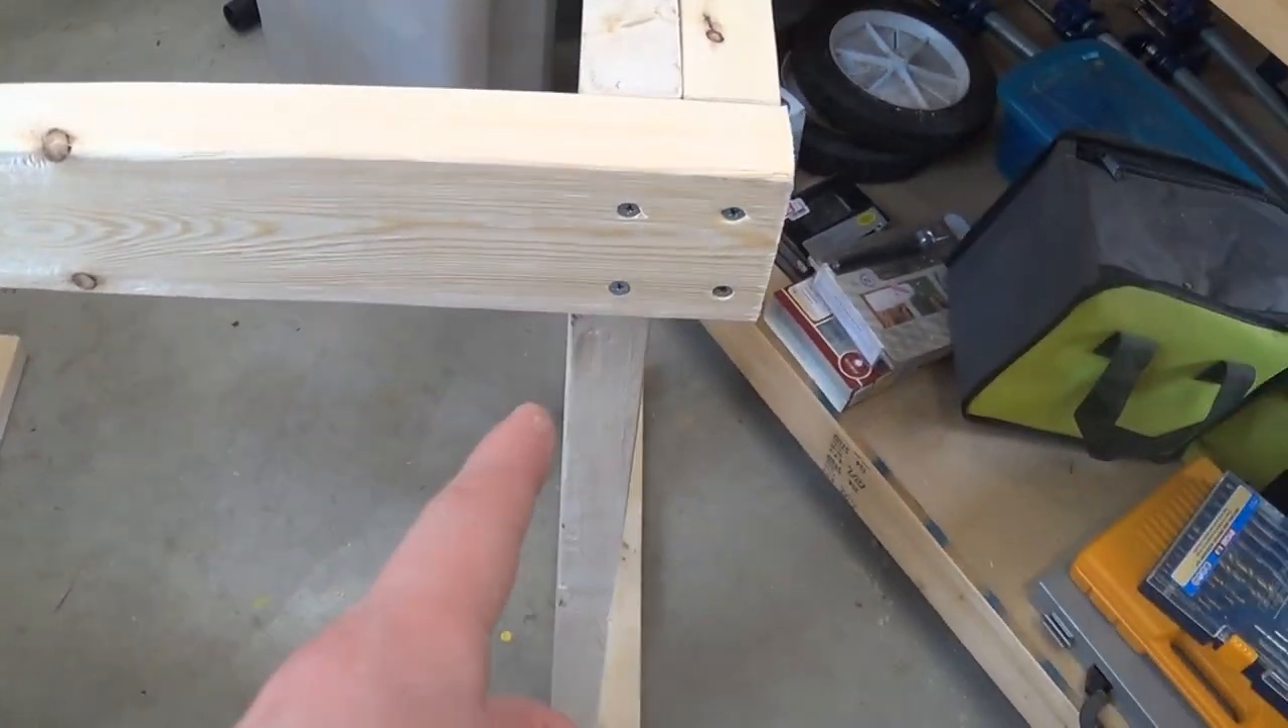I got four screws in each piece over here and this is my screw box.